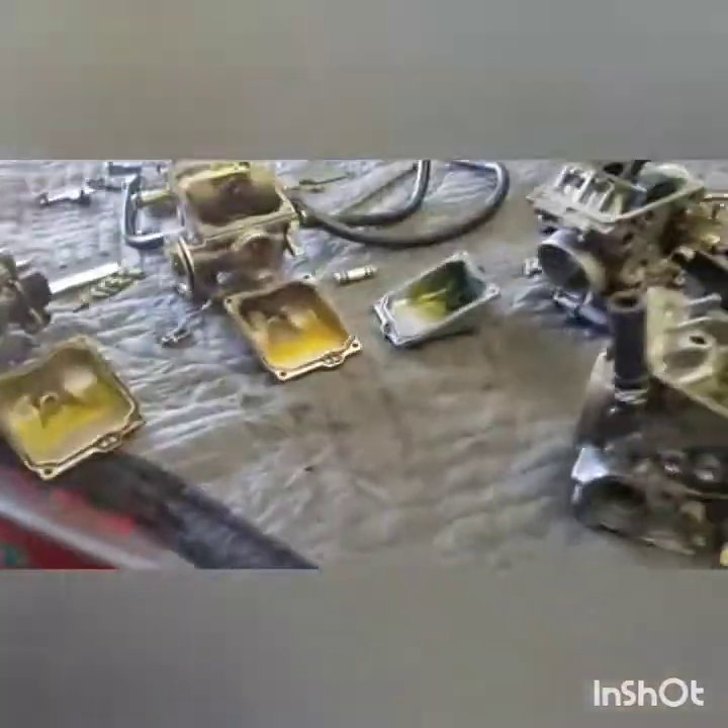All right I got Josh's carbs apart for the most part I'll get the other ones apart here in a minute.